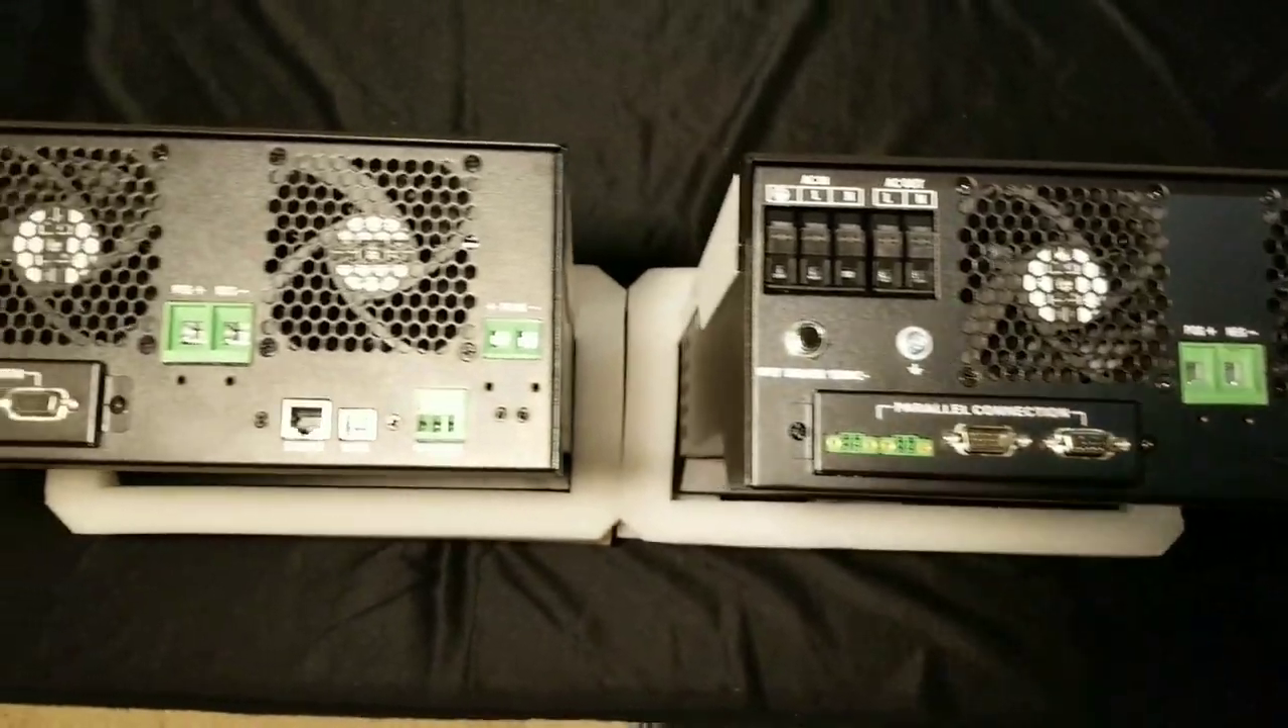Now i already installed the parallel connector connection here.